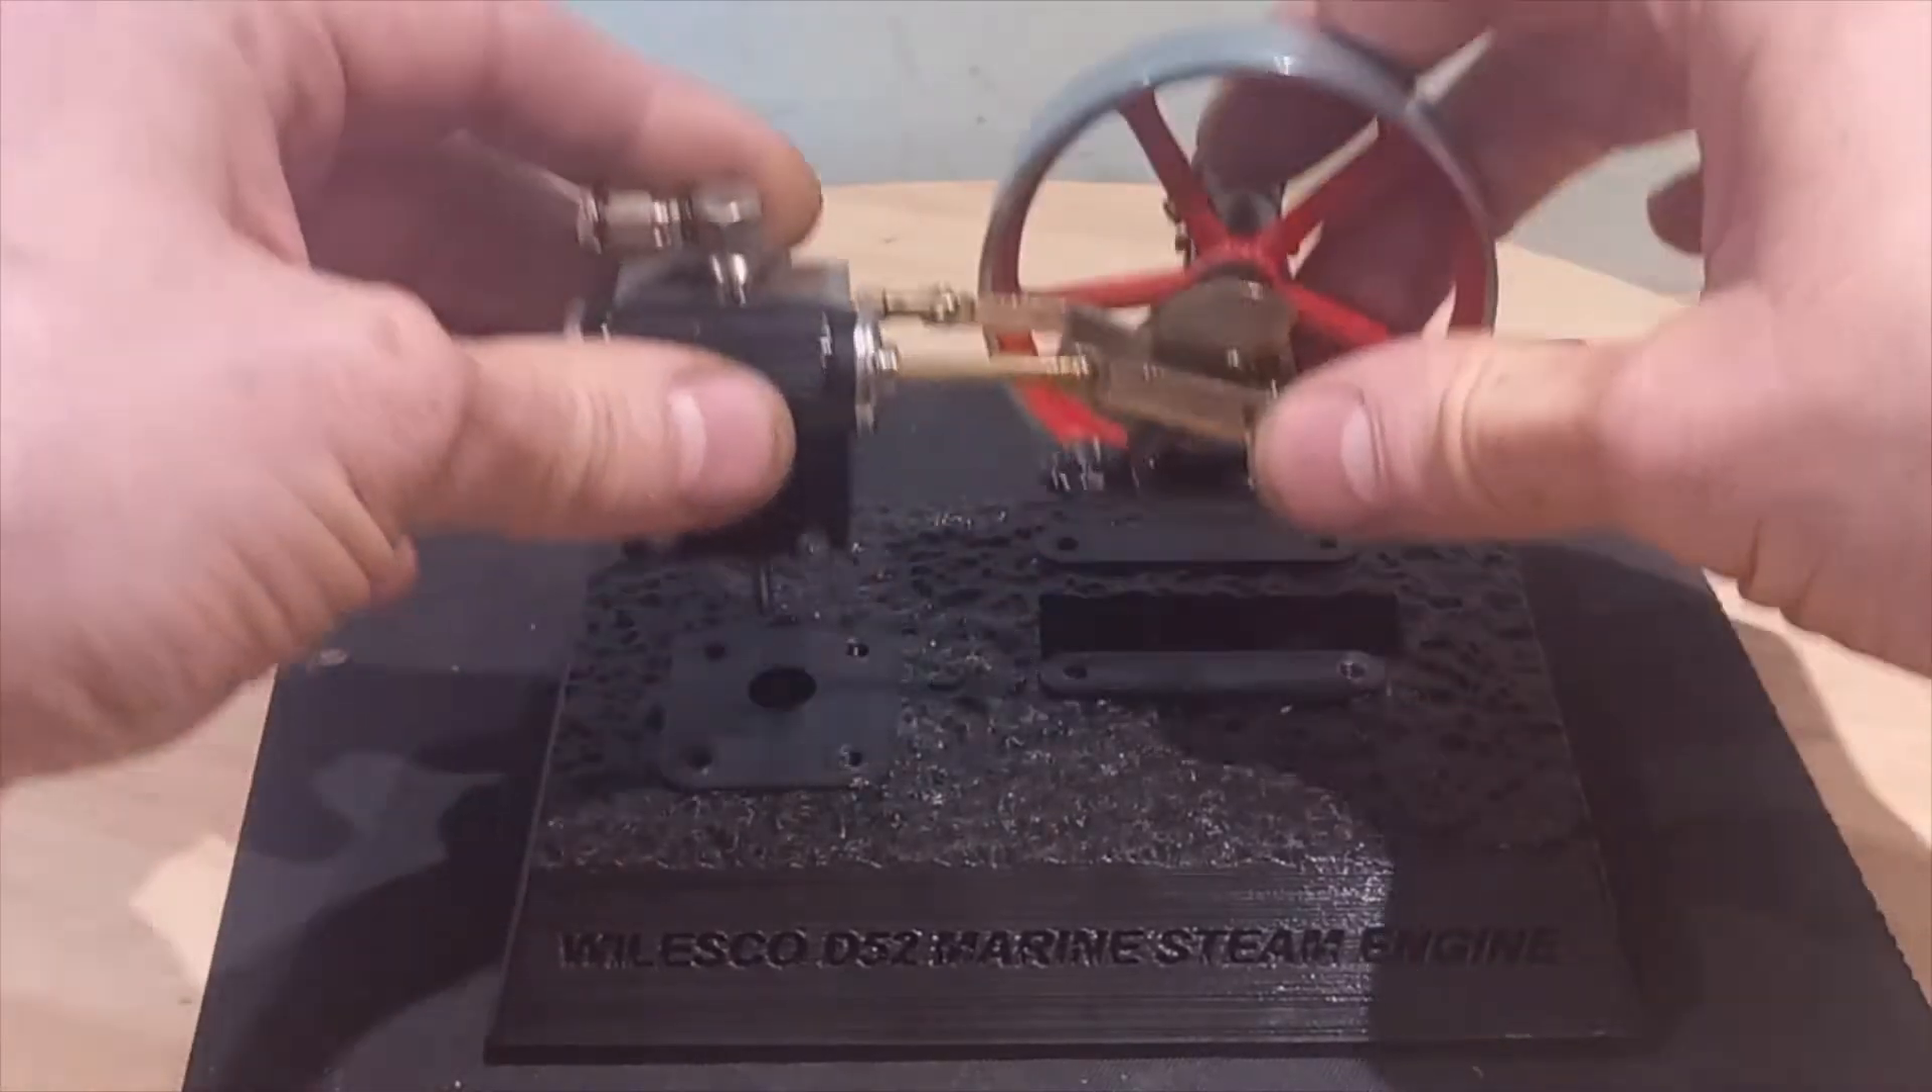Now what I have done is removed the units from the base here.